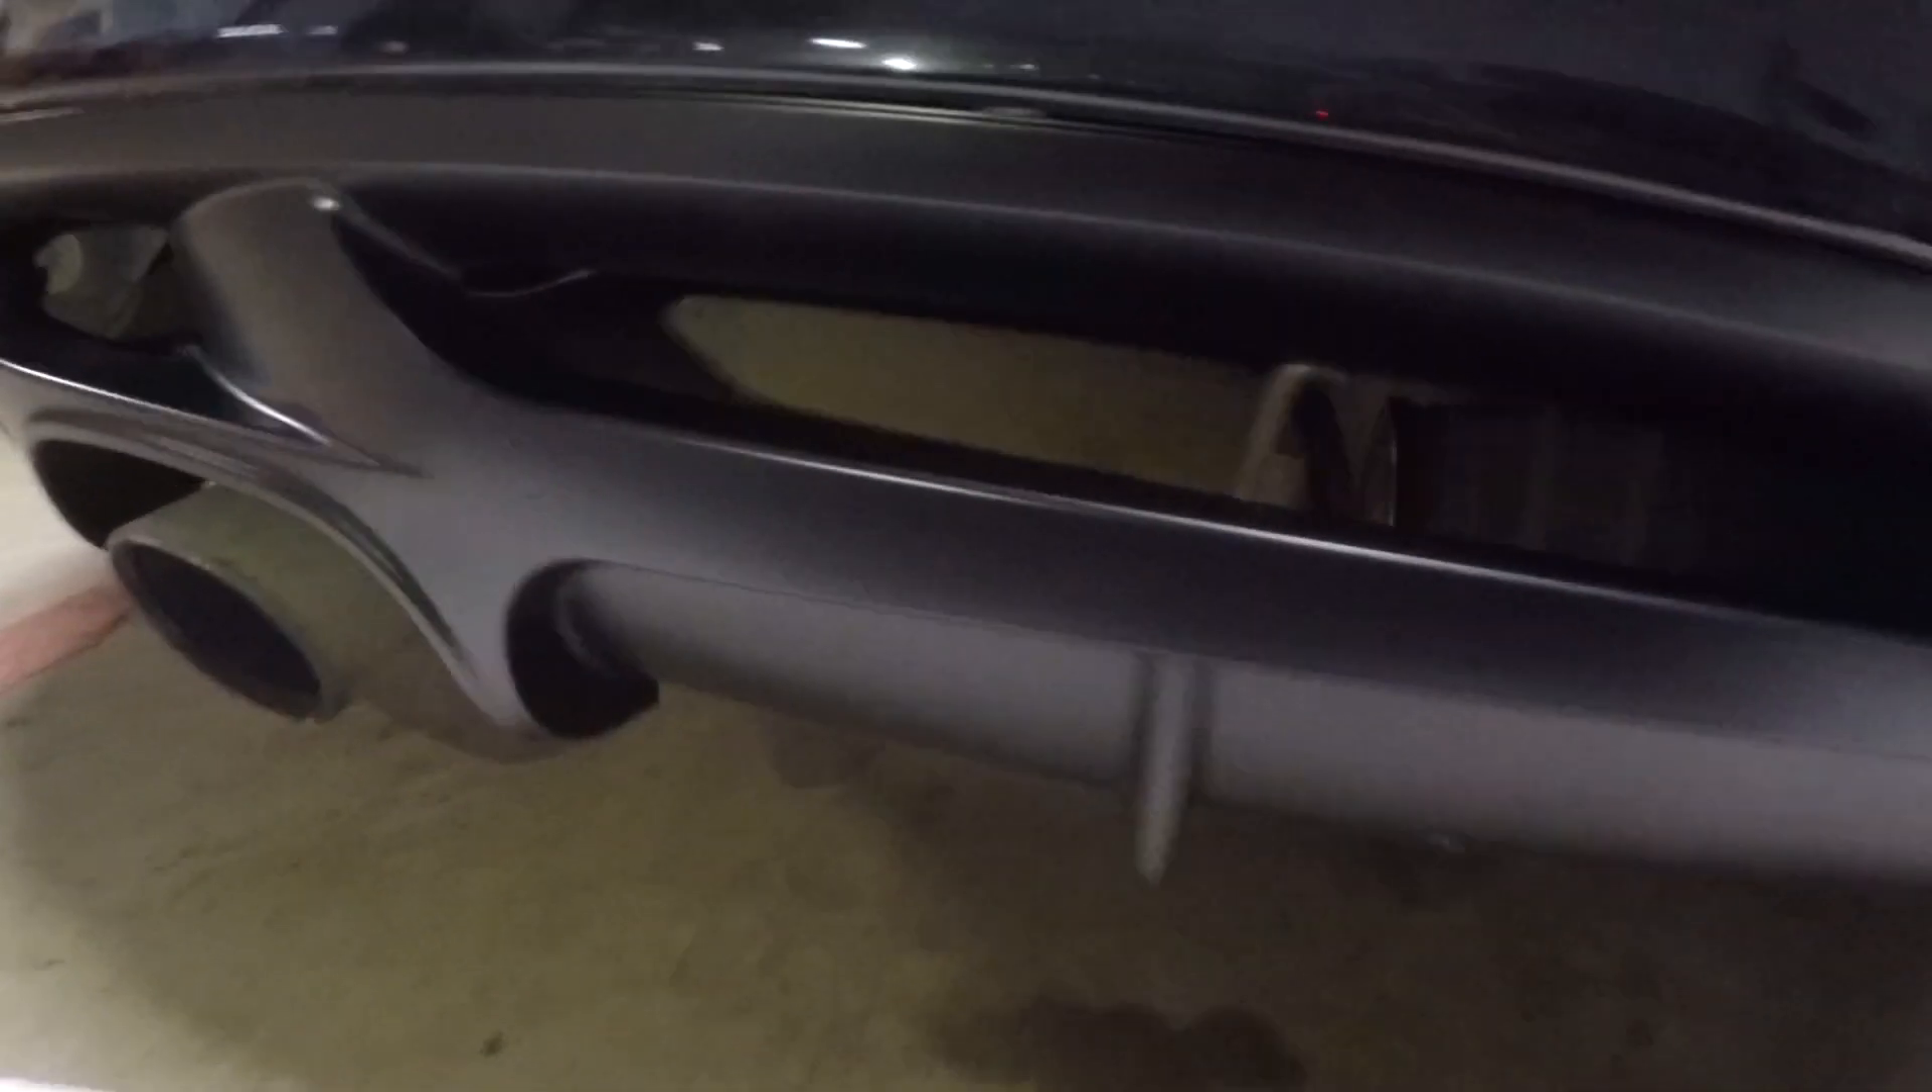That's it all done the fuser is now fitted on okay so that's what it looks like now.